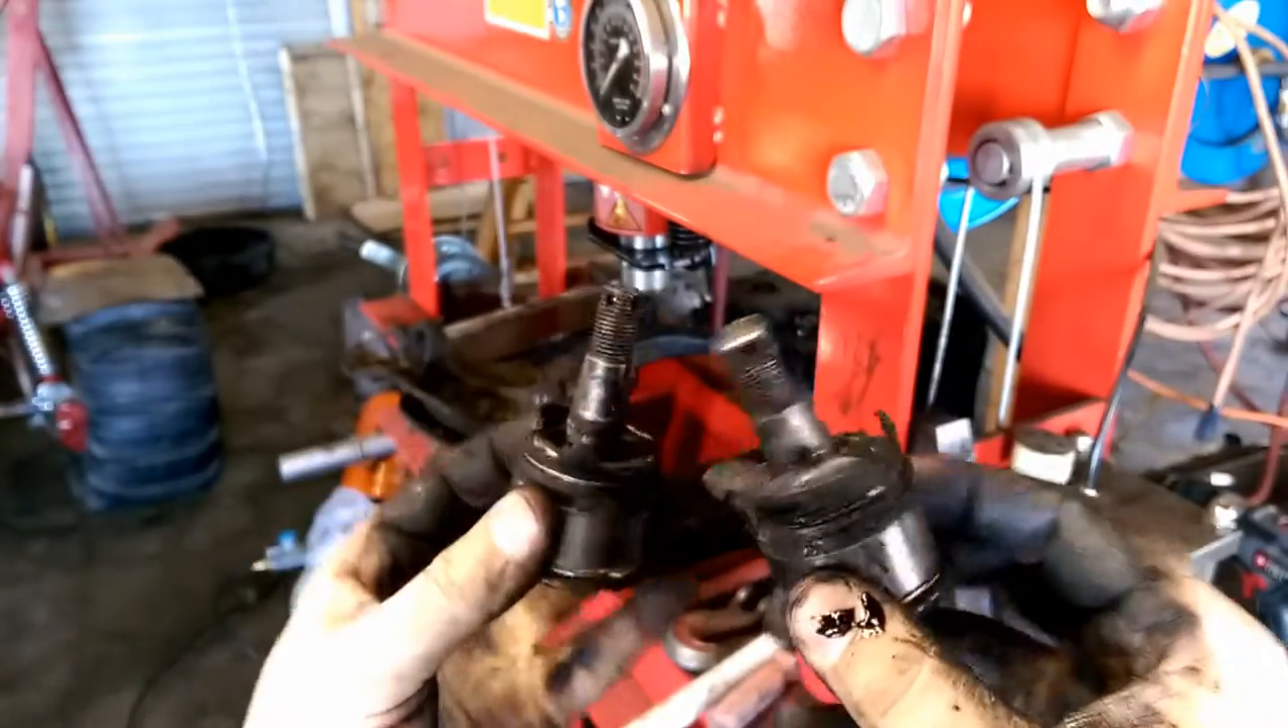Well, there we have it, two old nasty ball joints gone.